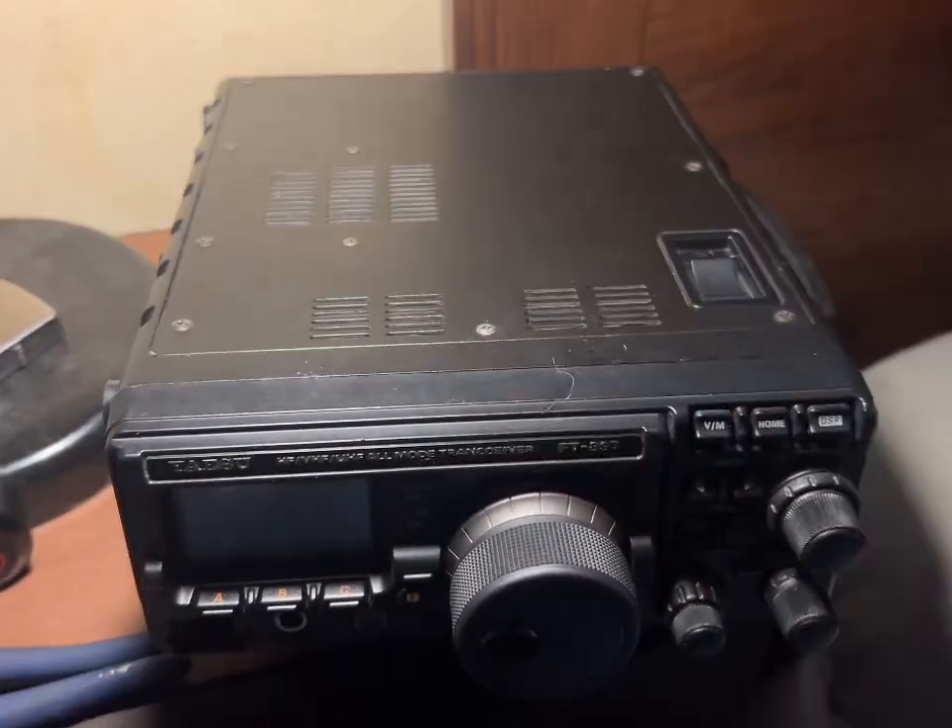Got all the screws on got all the knobs on and as you can see we got a nice tight knob.